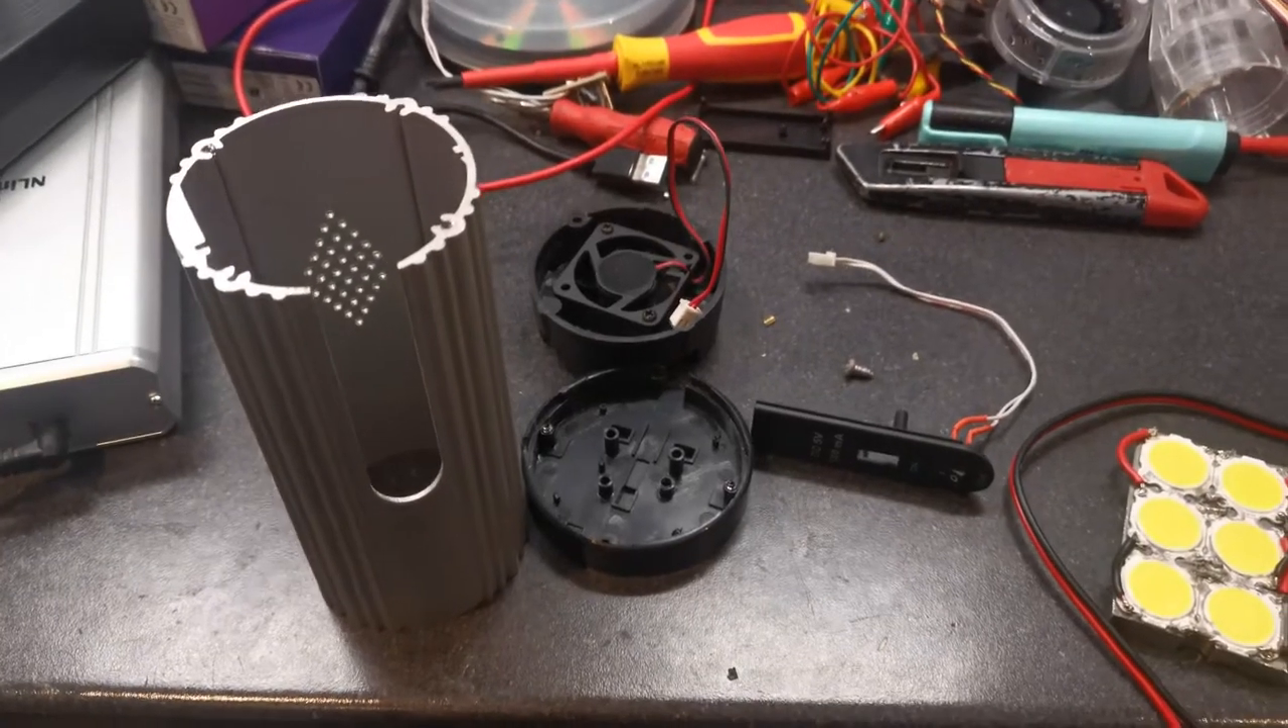Okay so we've stripped down to the bare components.